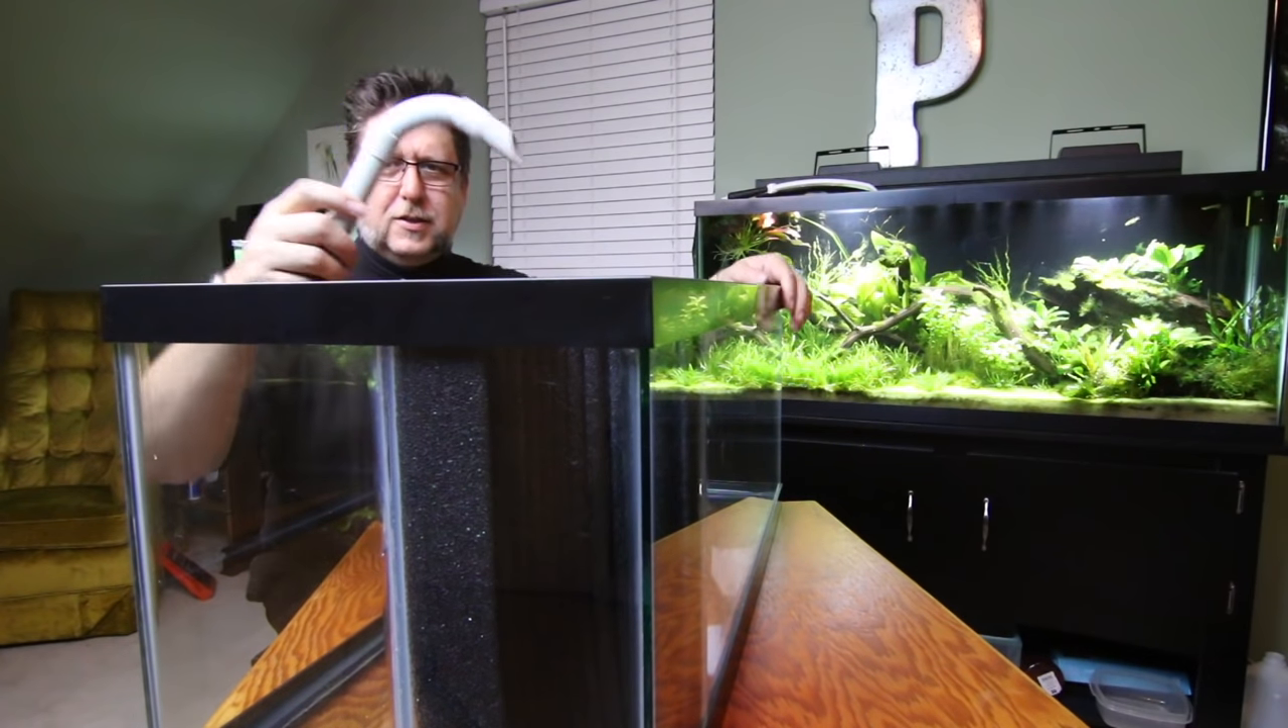Now my corner filter is mostly installed. I say mostly installed because as you can see, you know, I haven't installed this yet.